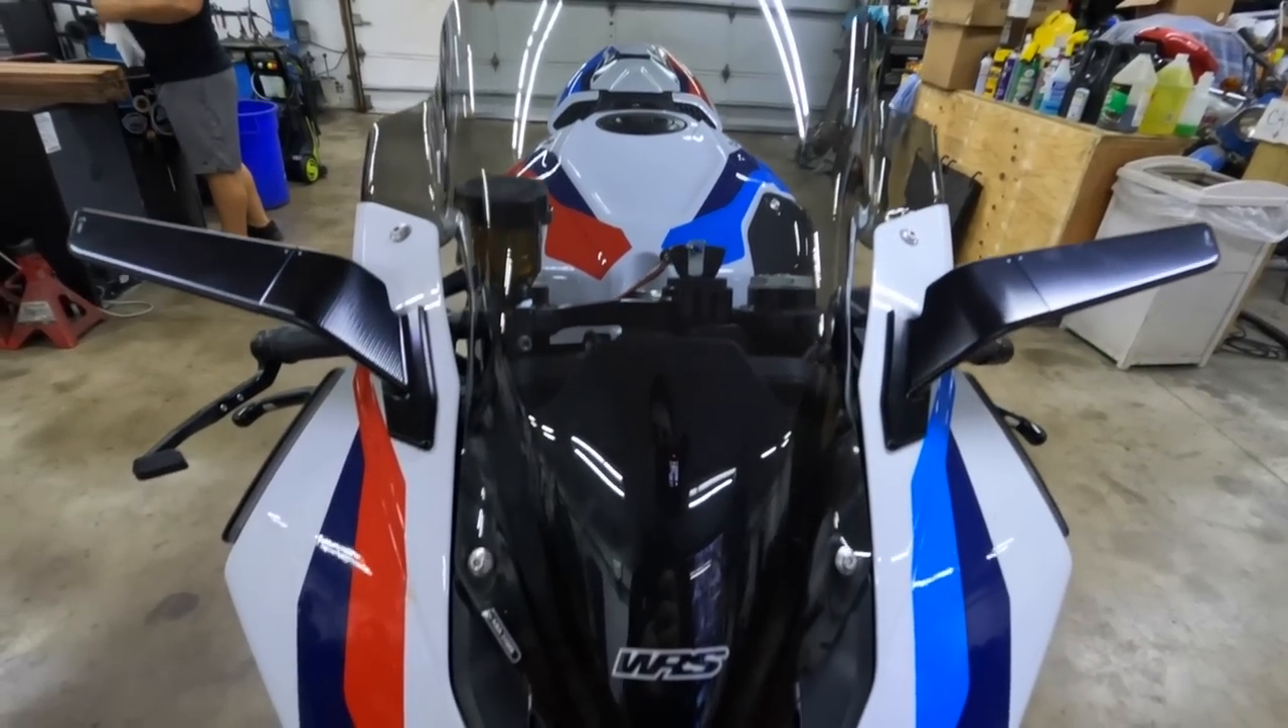Windscreen is completely installed.